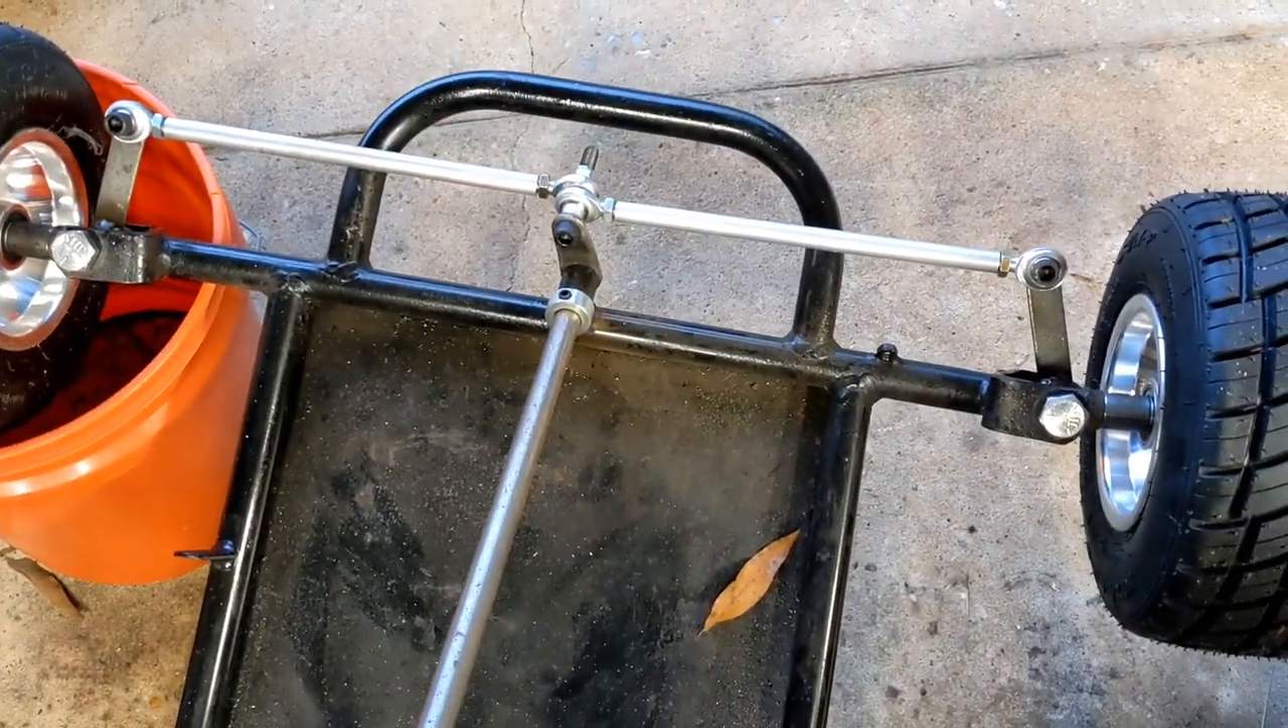It's a great wheel but let's go on down here to the tie rods and there they are all installed.